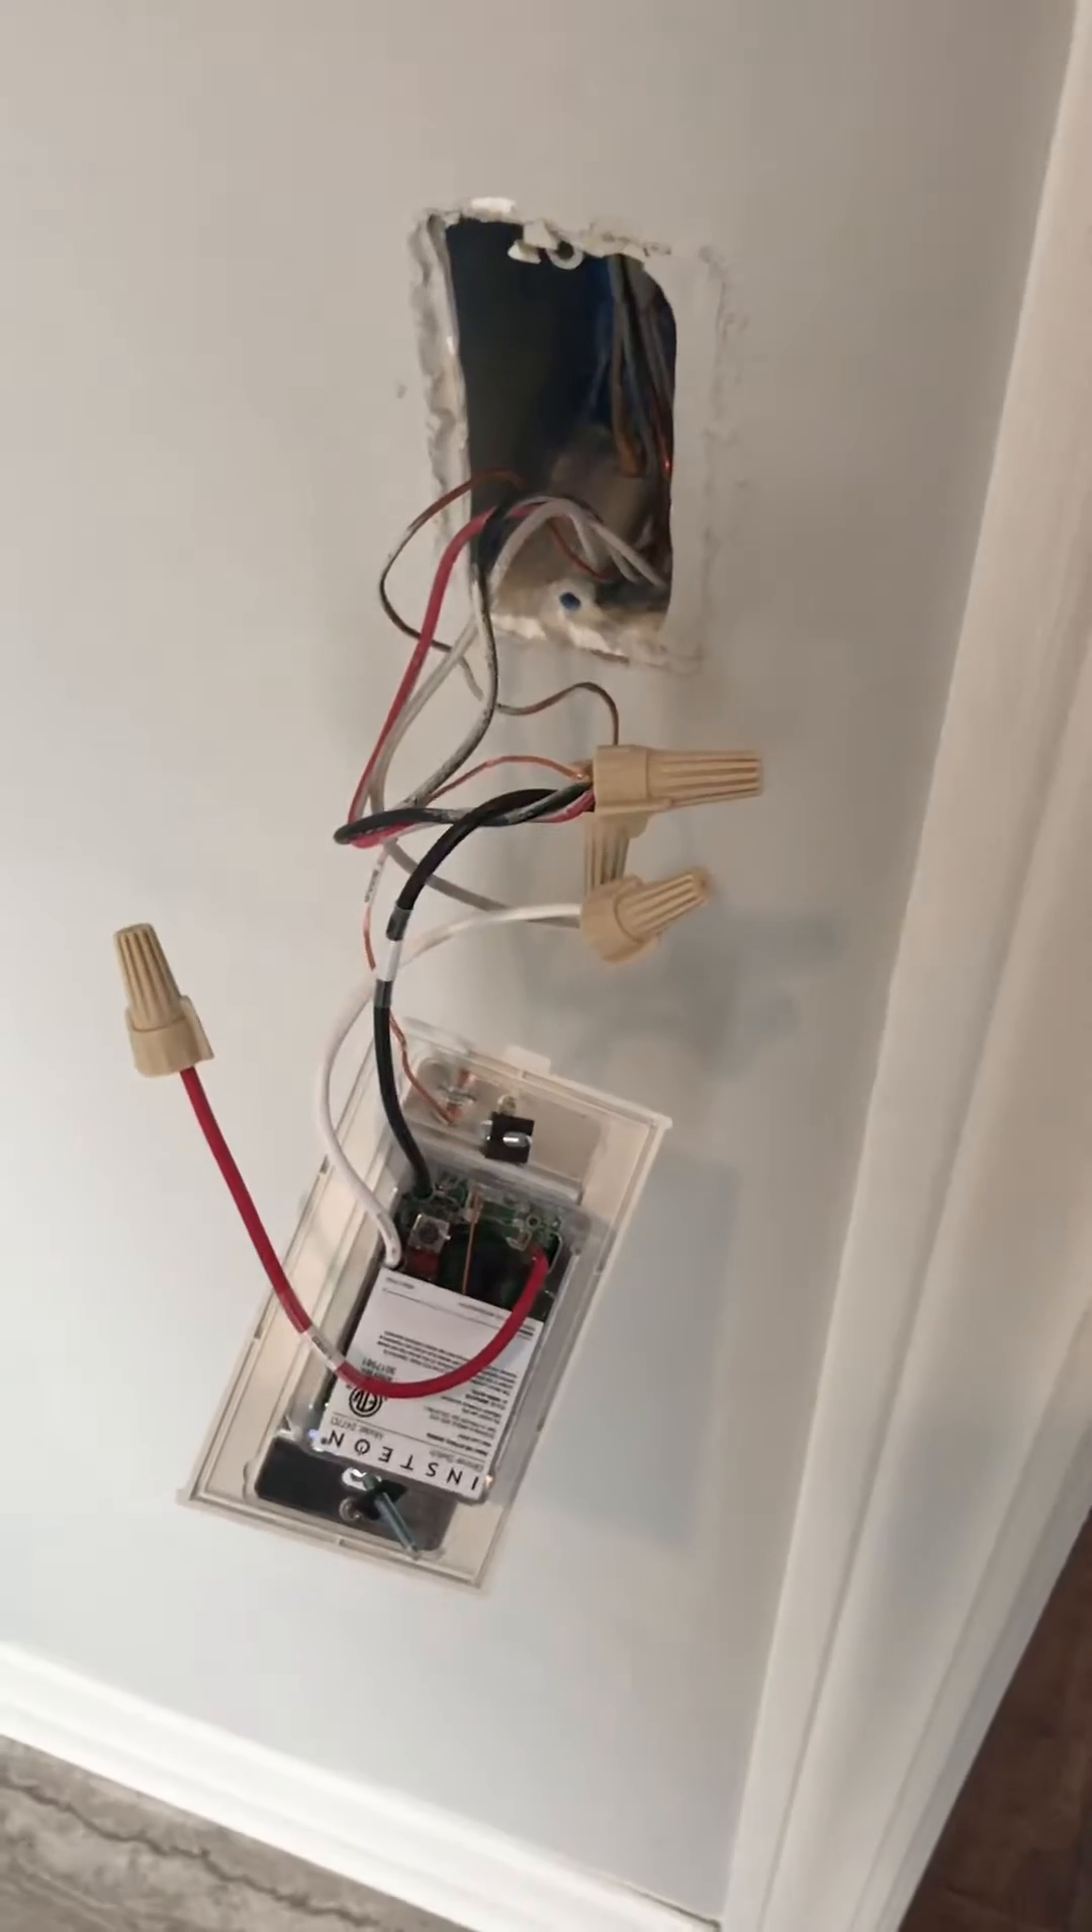Now I've already taken the switch out, I'm going to put an Insteon switch in place of it.